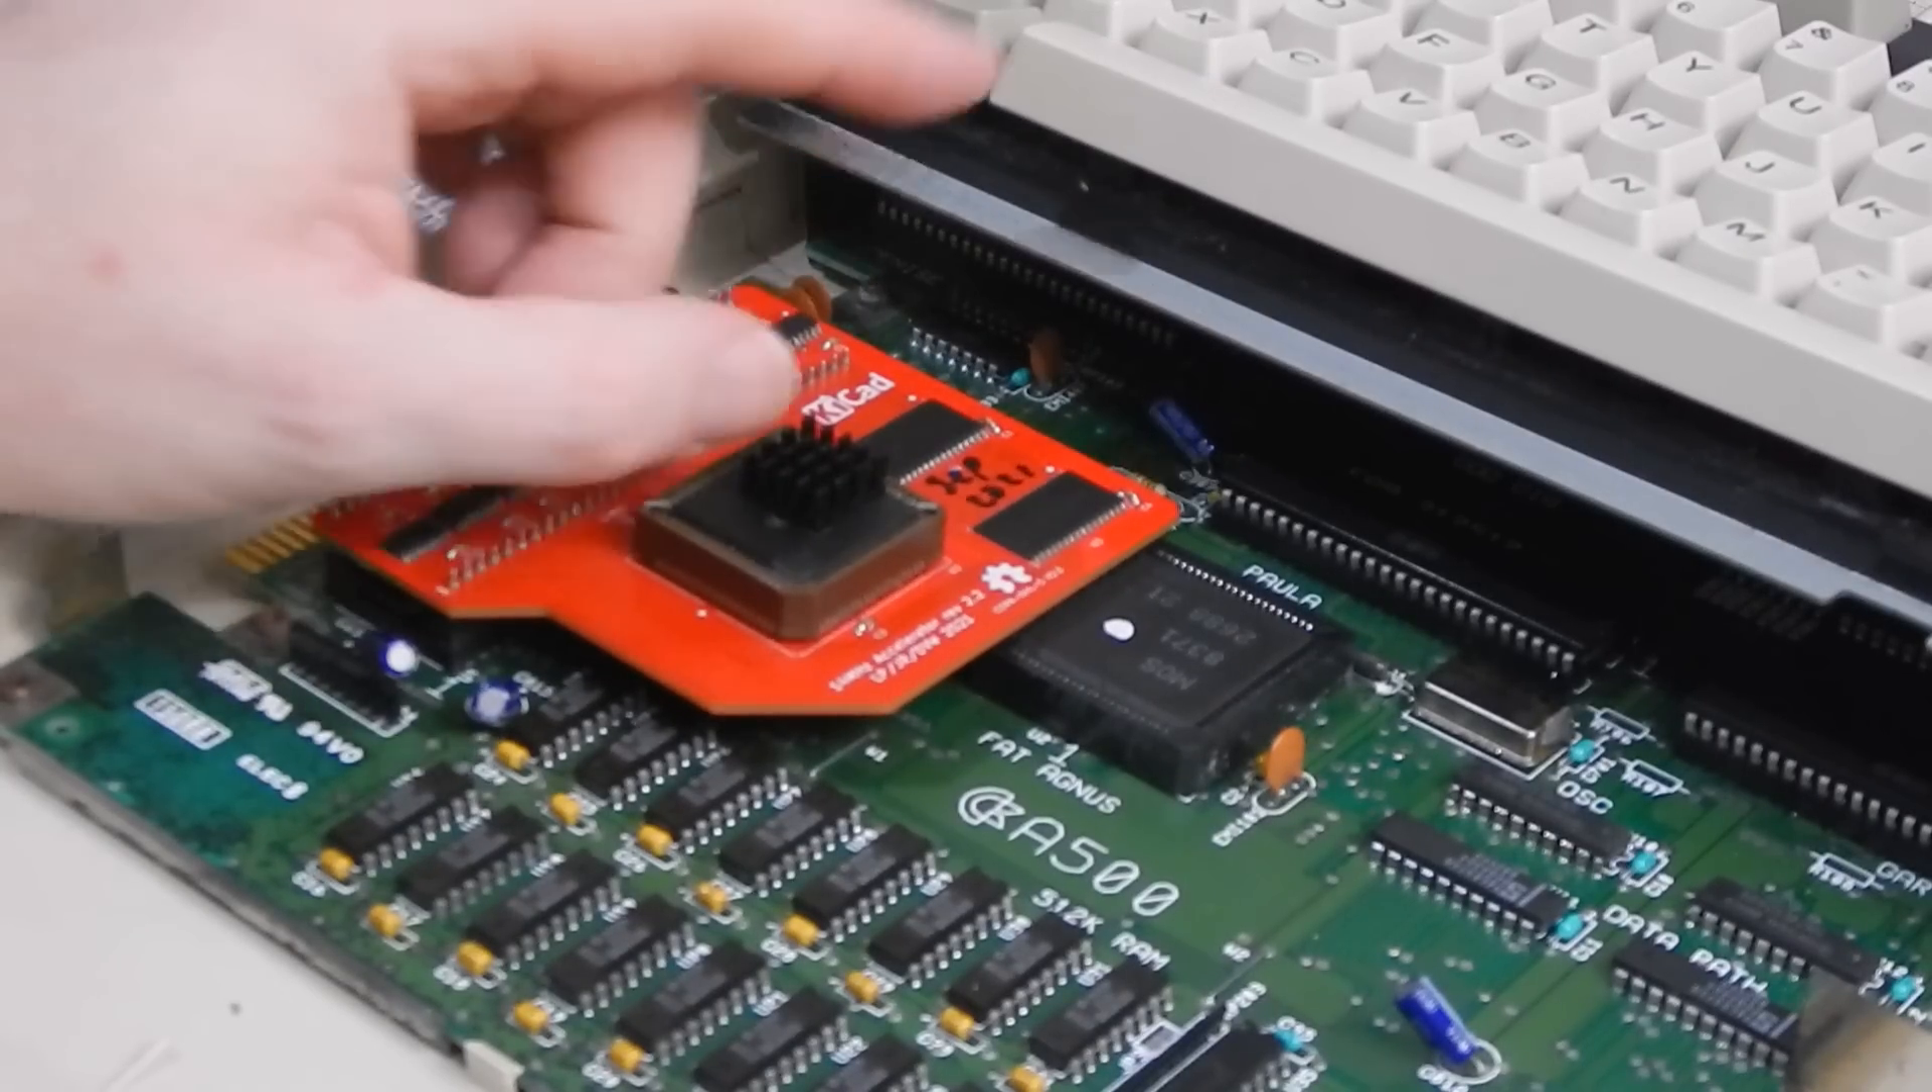And I've put that heat sink towards the back of the chip there.